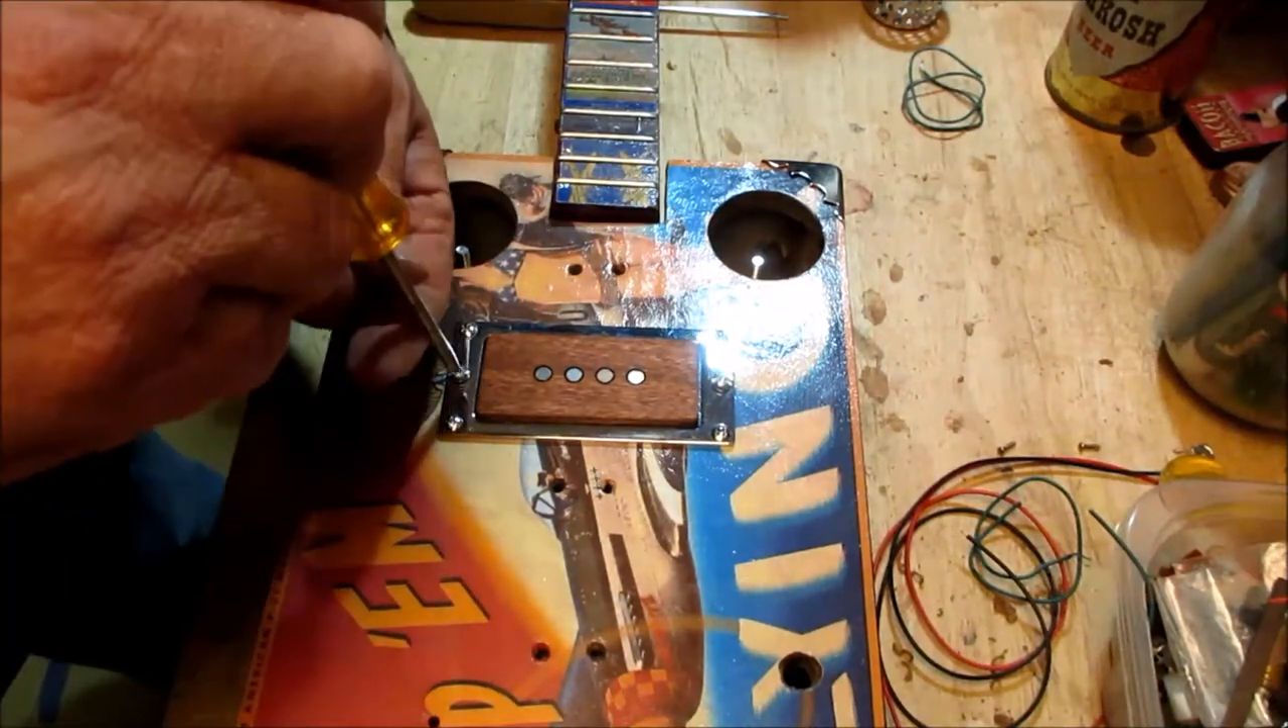Okay there we go we got the coil on.